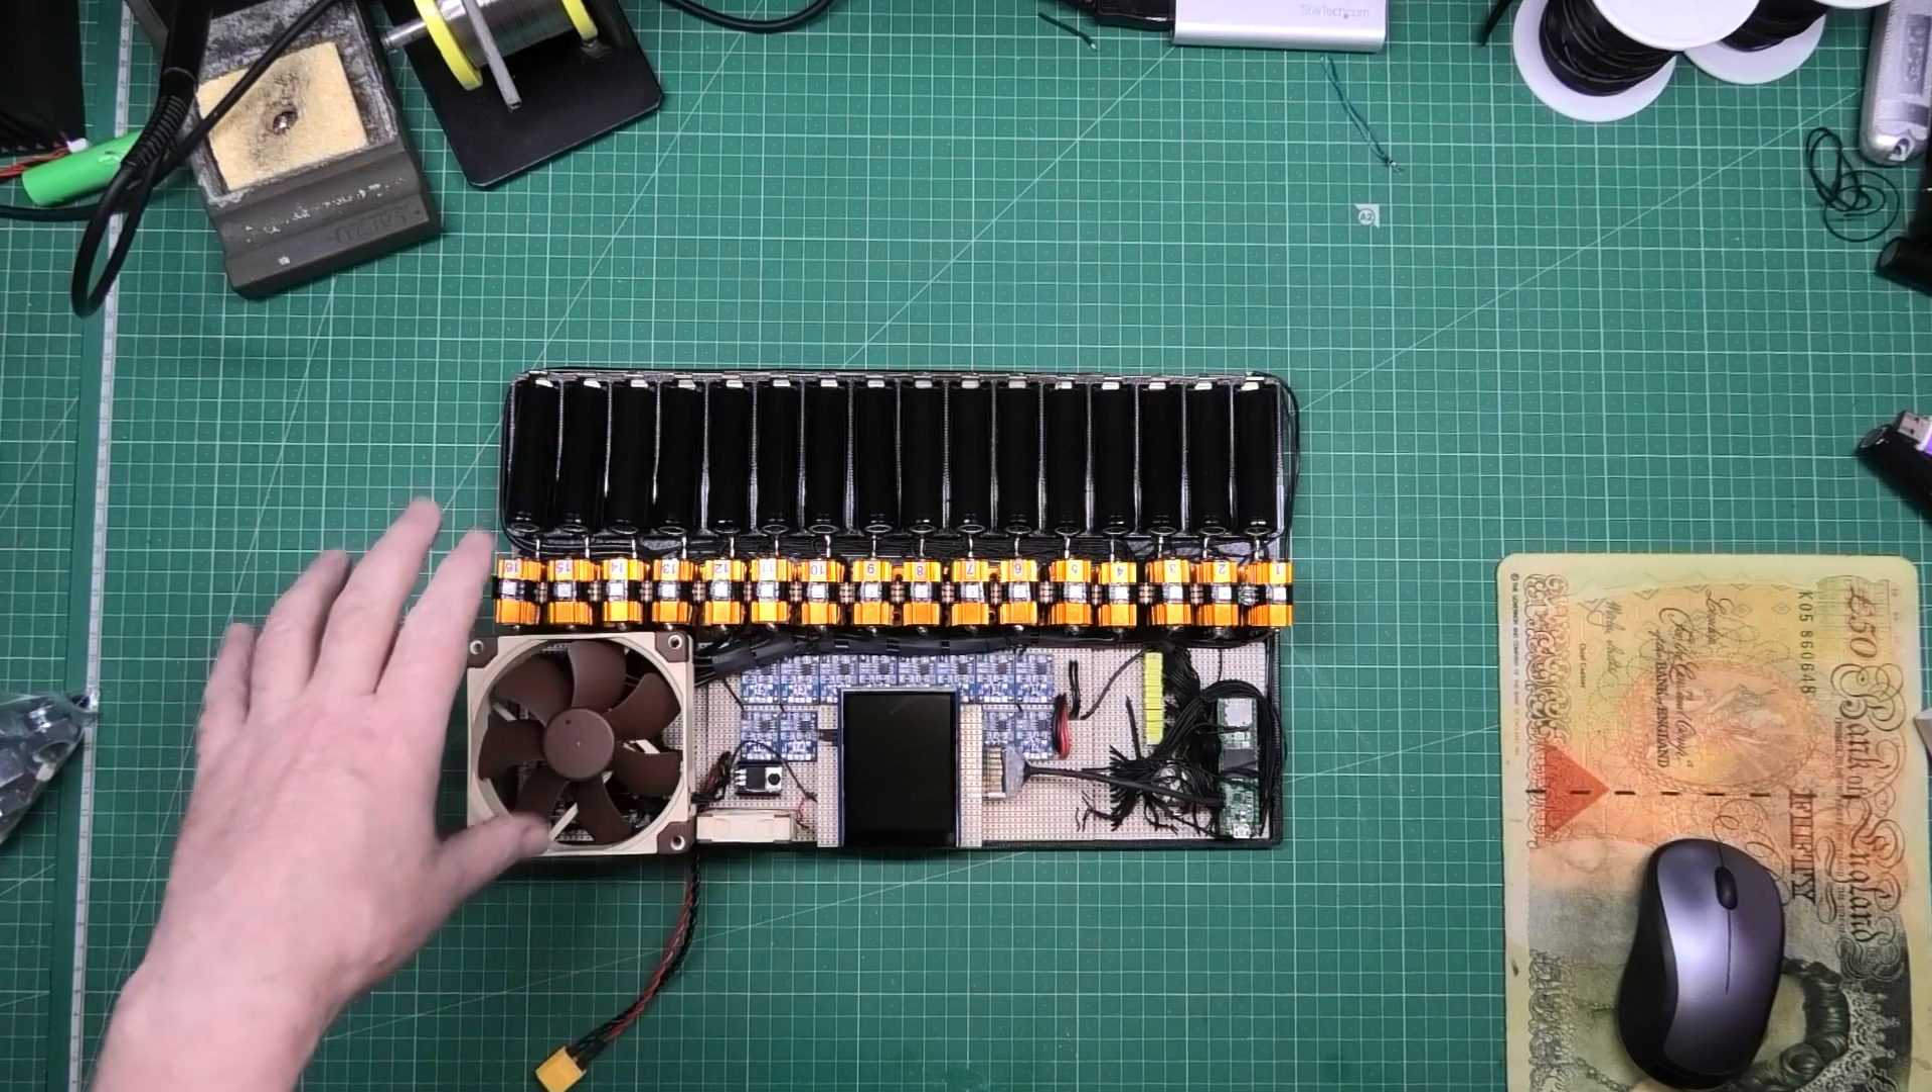This is the test rig it's now got a fan it's got the display it's got the chargers it's got everything.